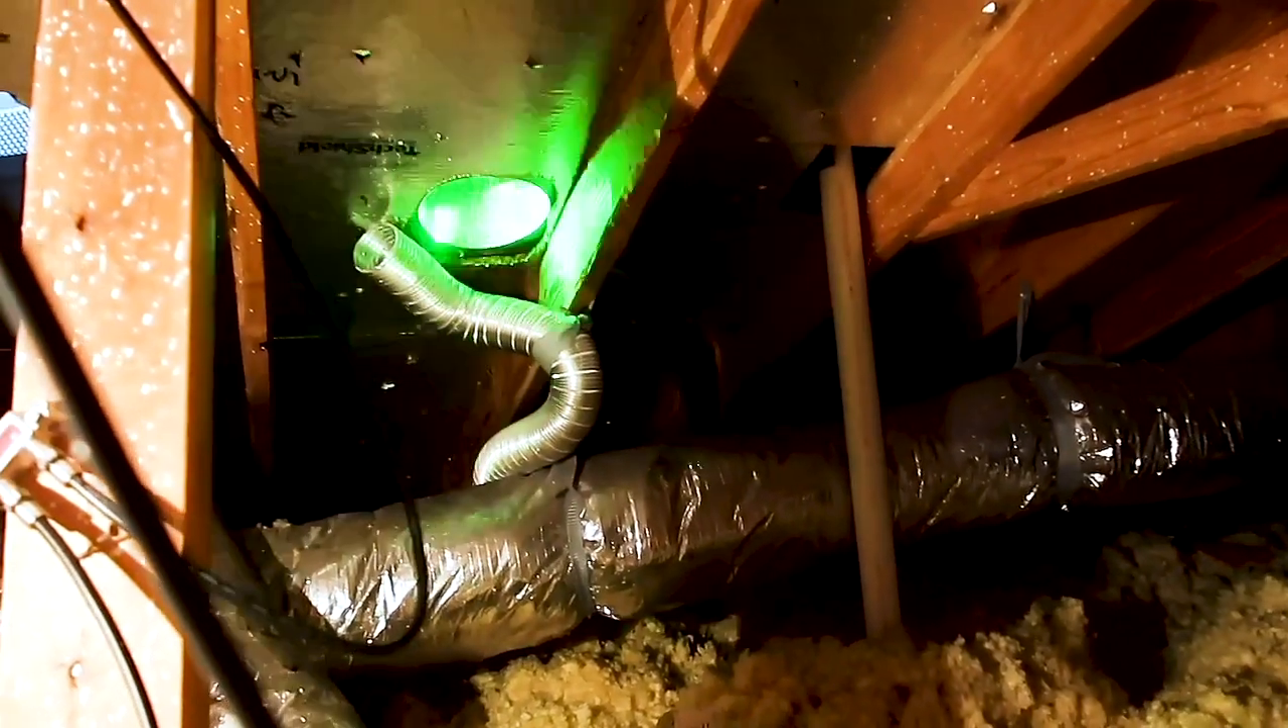You have the mechanical exhaust vents not attached to the vents here.